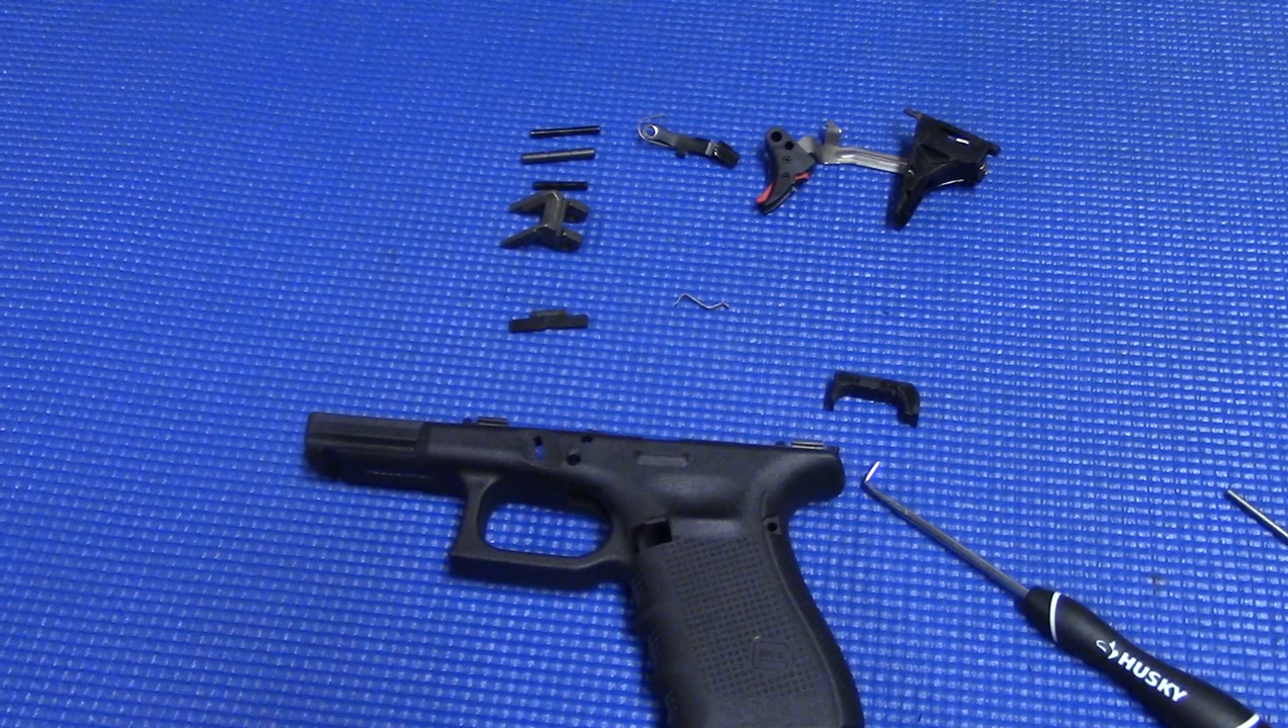So there you have full disassembly.